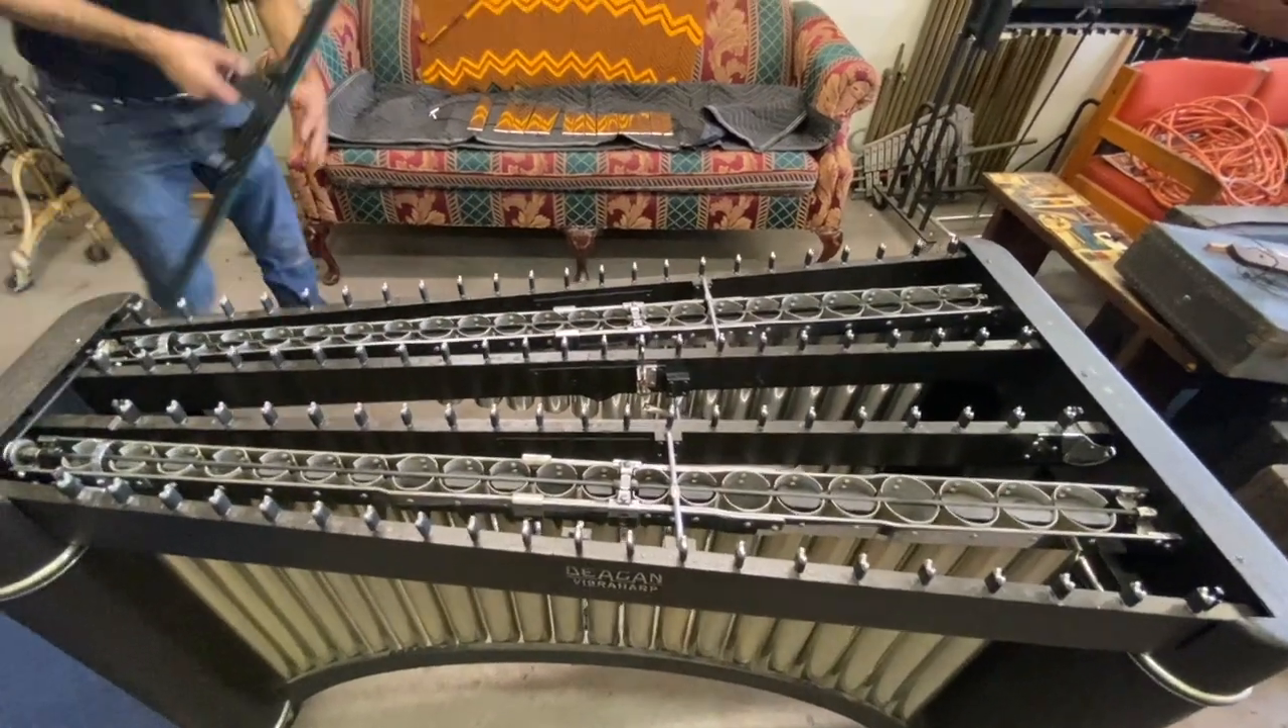So, now you have the whole frame ready to go assembled.